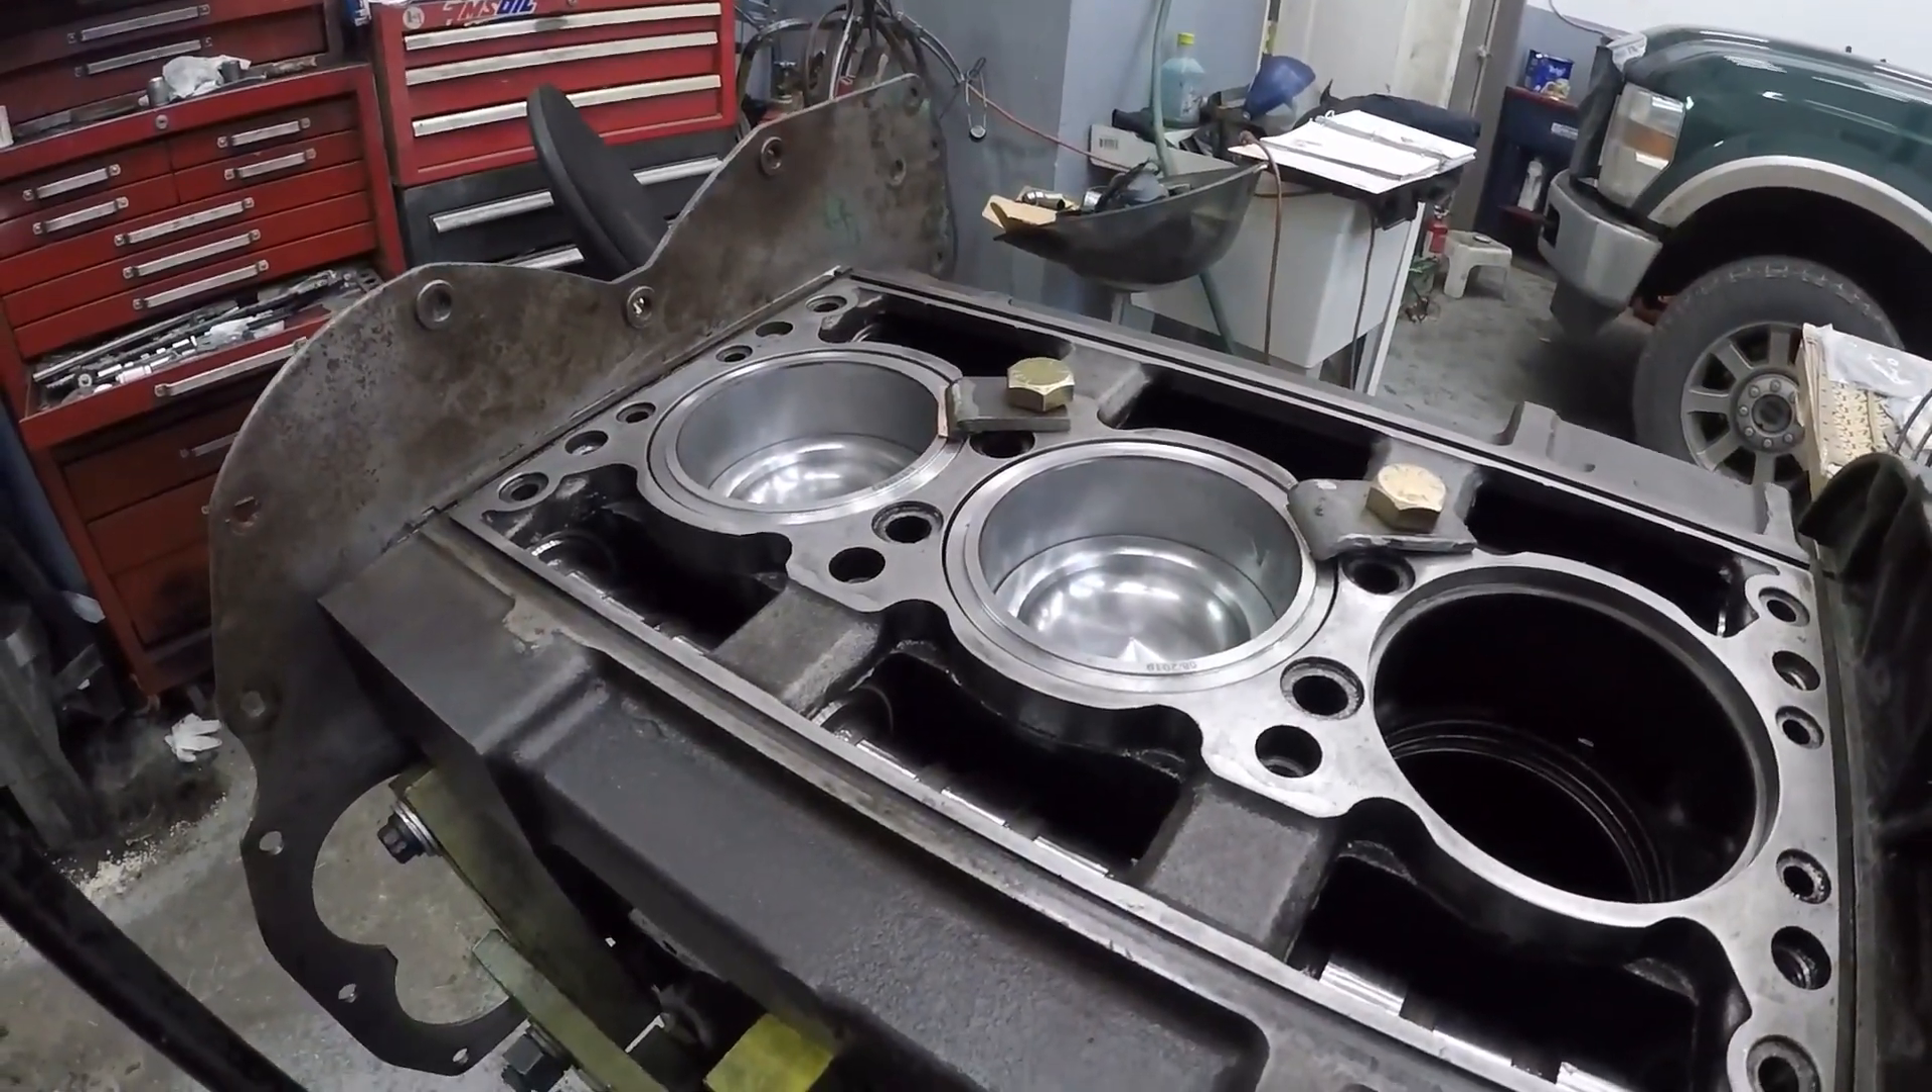Well I've got the liners in, two of the liners and we'll put the third one in.